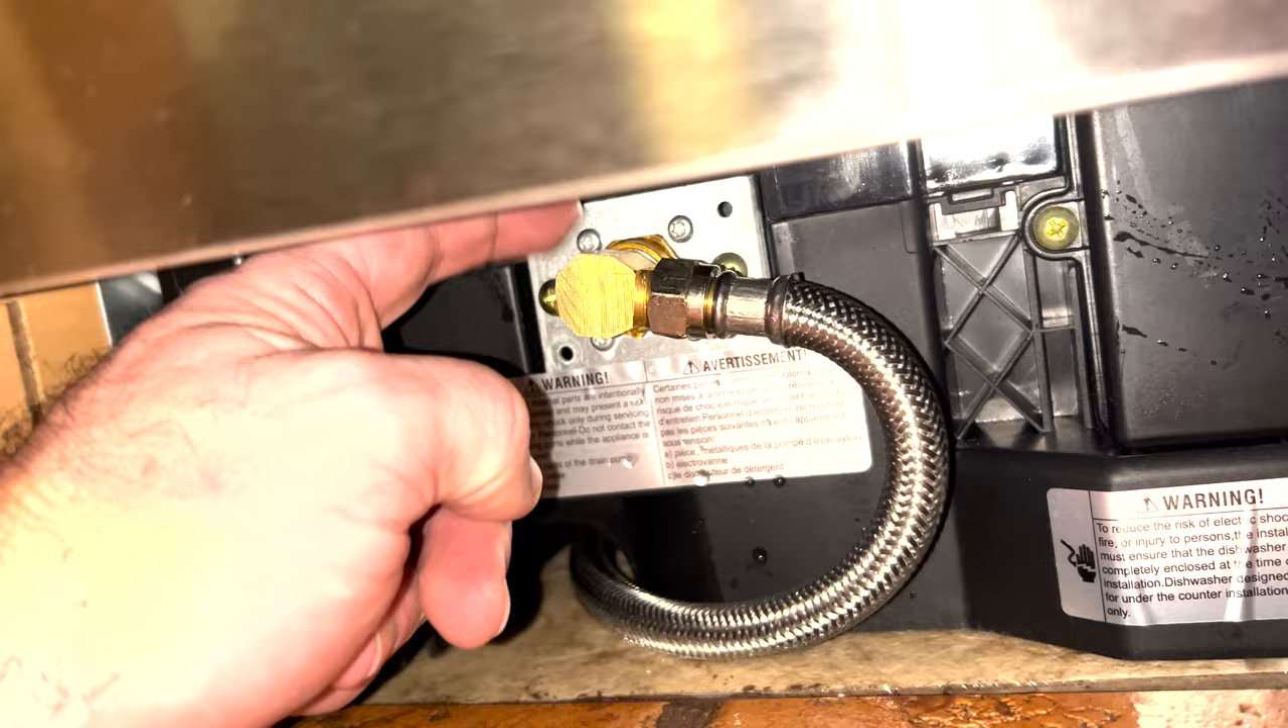I've got the fill line connected there. This is all tightened up. On this brass piece that goes into the machine, make sure you put thread tape on there so it doesn't leak later.